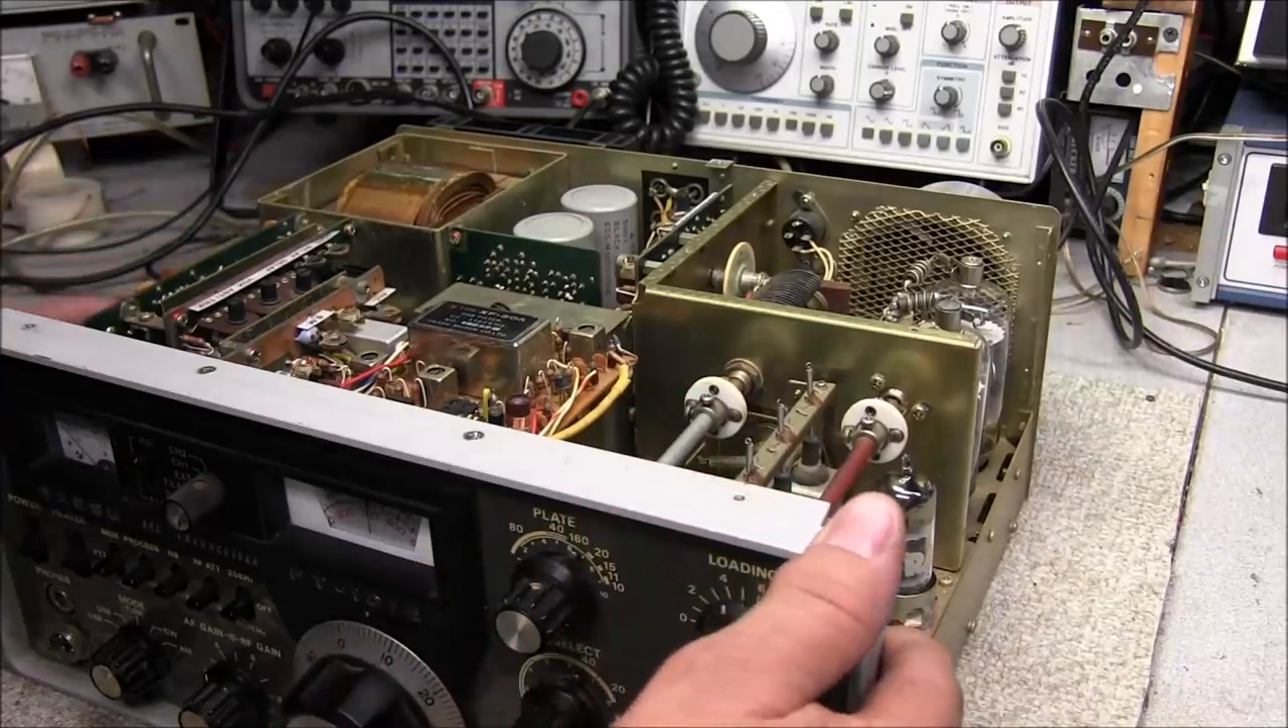Okay so I've got all the covers and shields off of this 101 and when I turn around look back the PA compartment there was something that caught my eye right to start with.